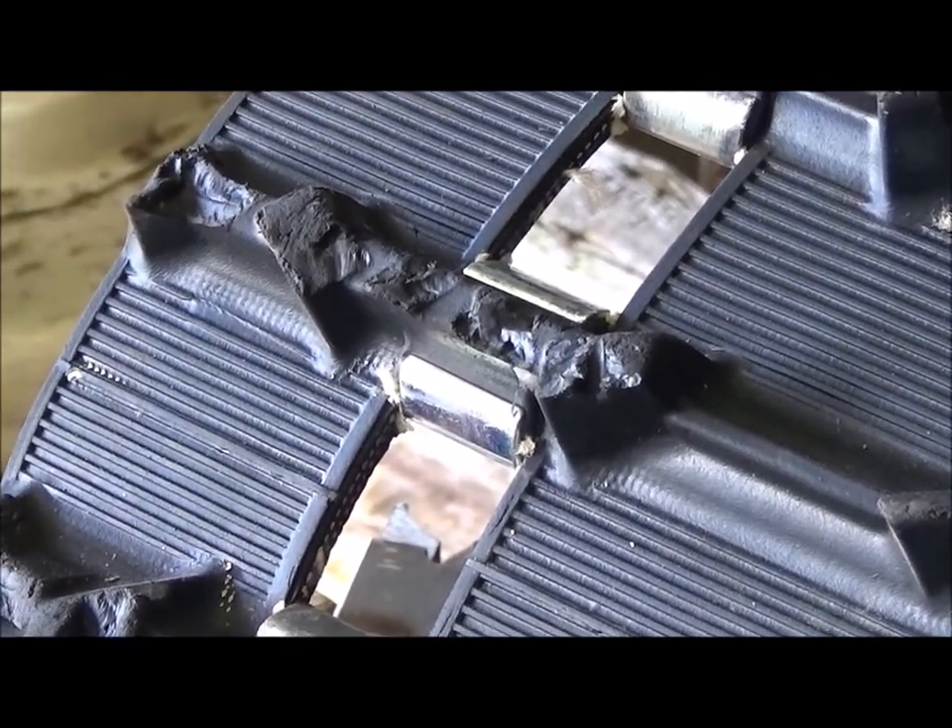There's the clip clamped onto the track. You can see the other ones, how they look.